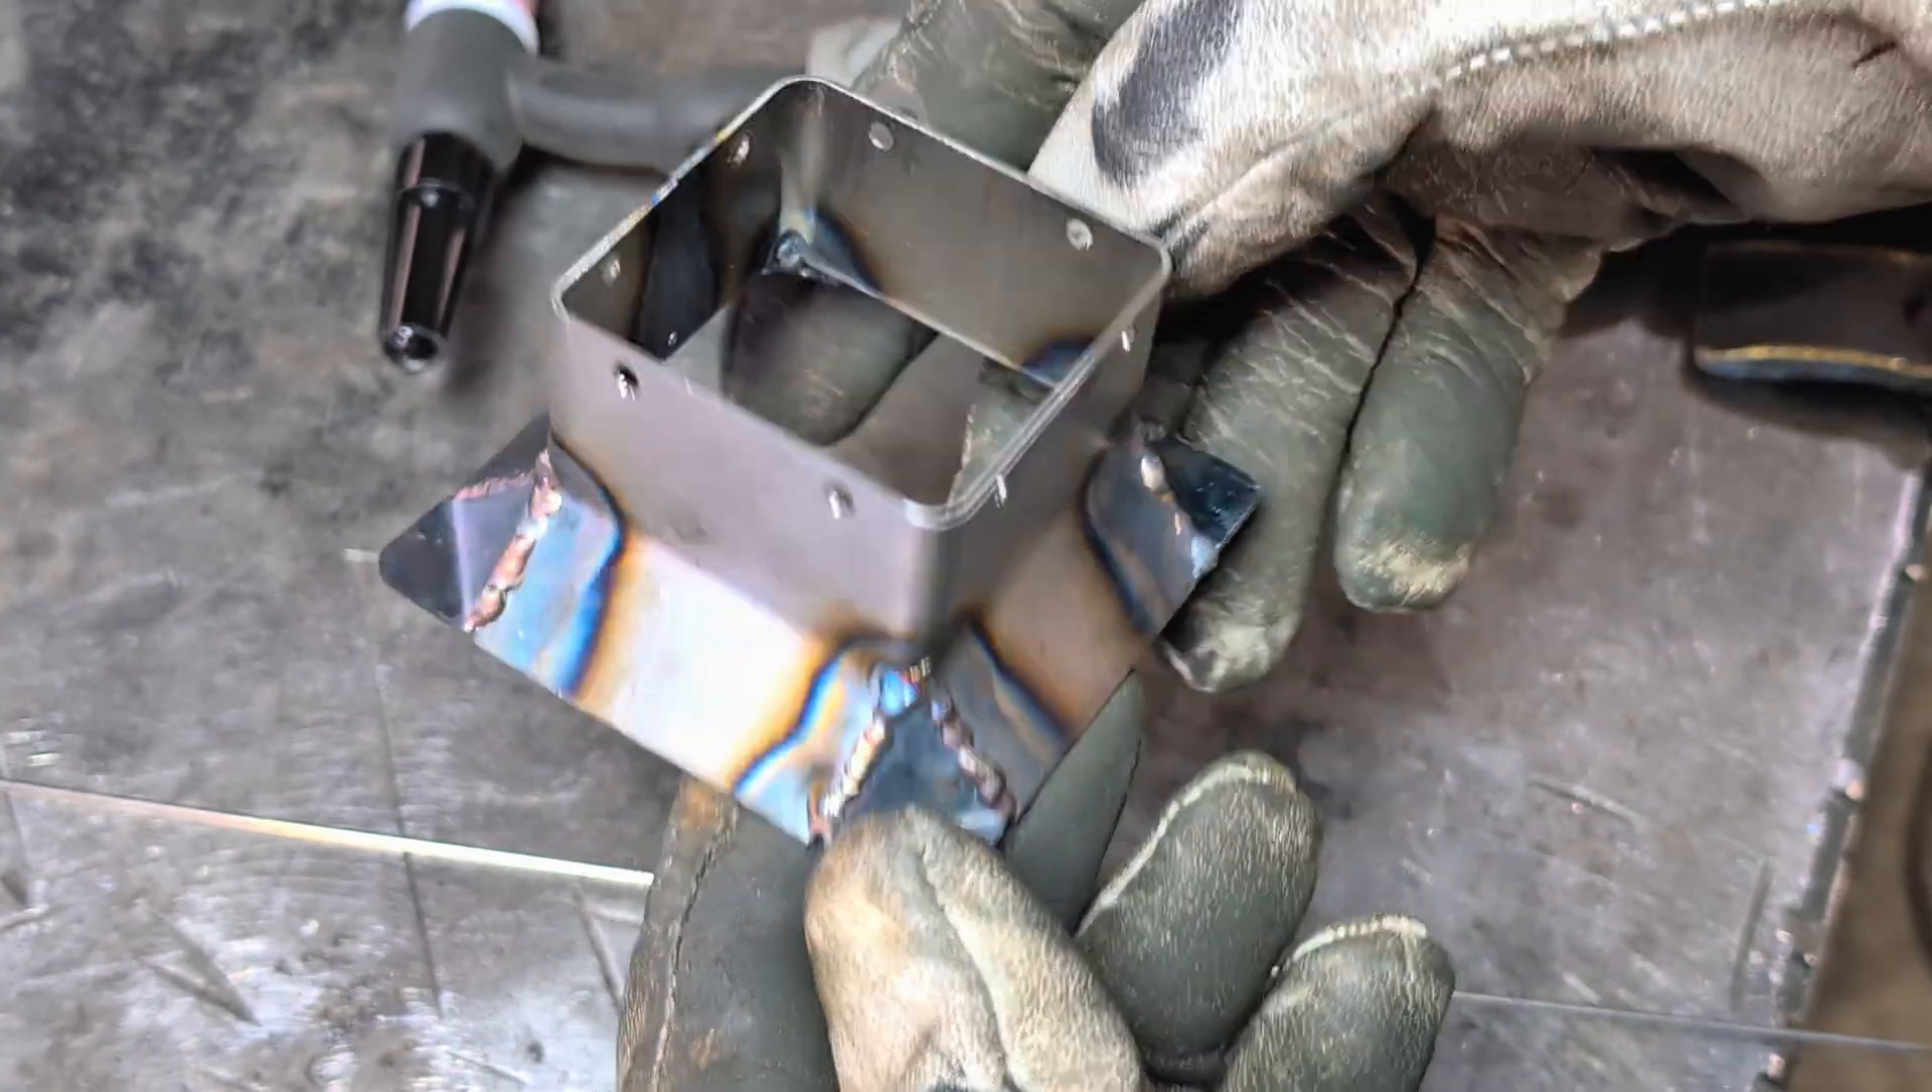The fan housing is finally welded up and it looks not bad.